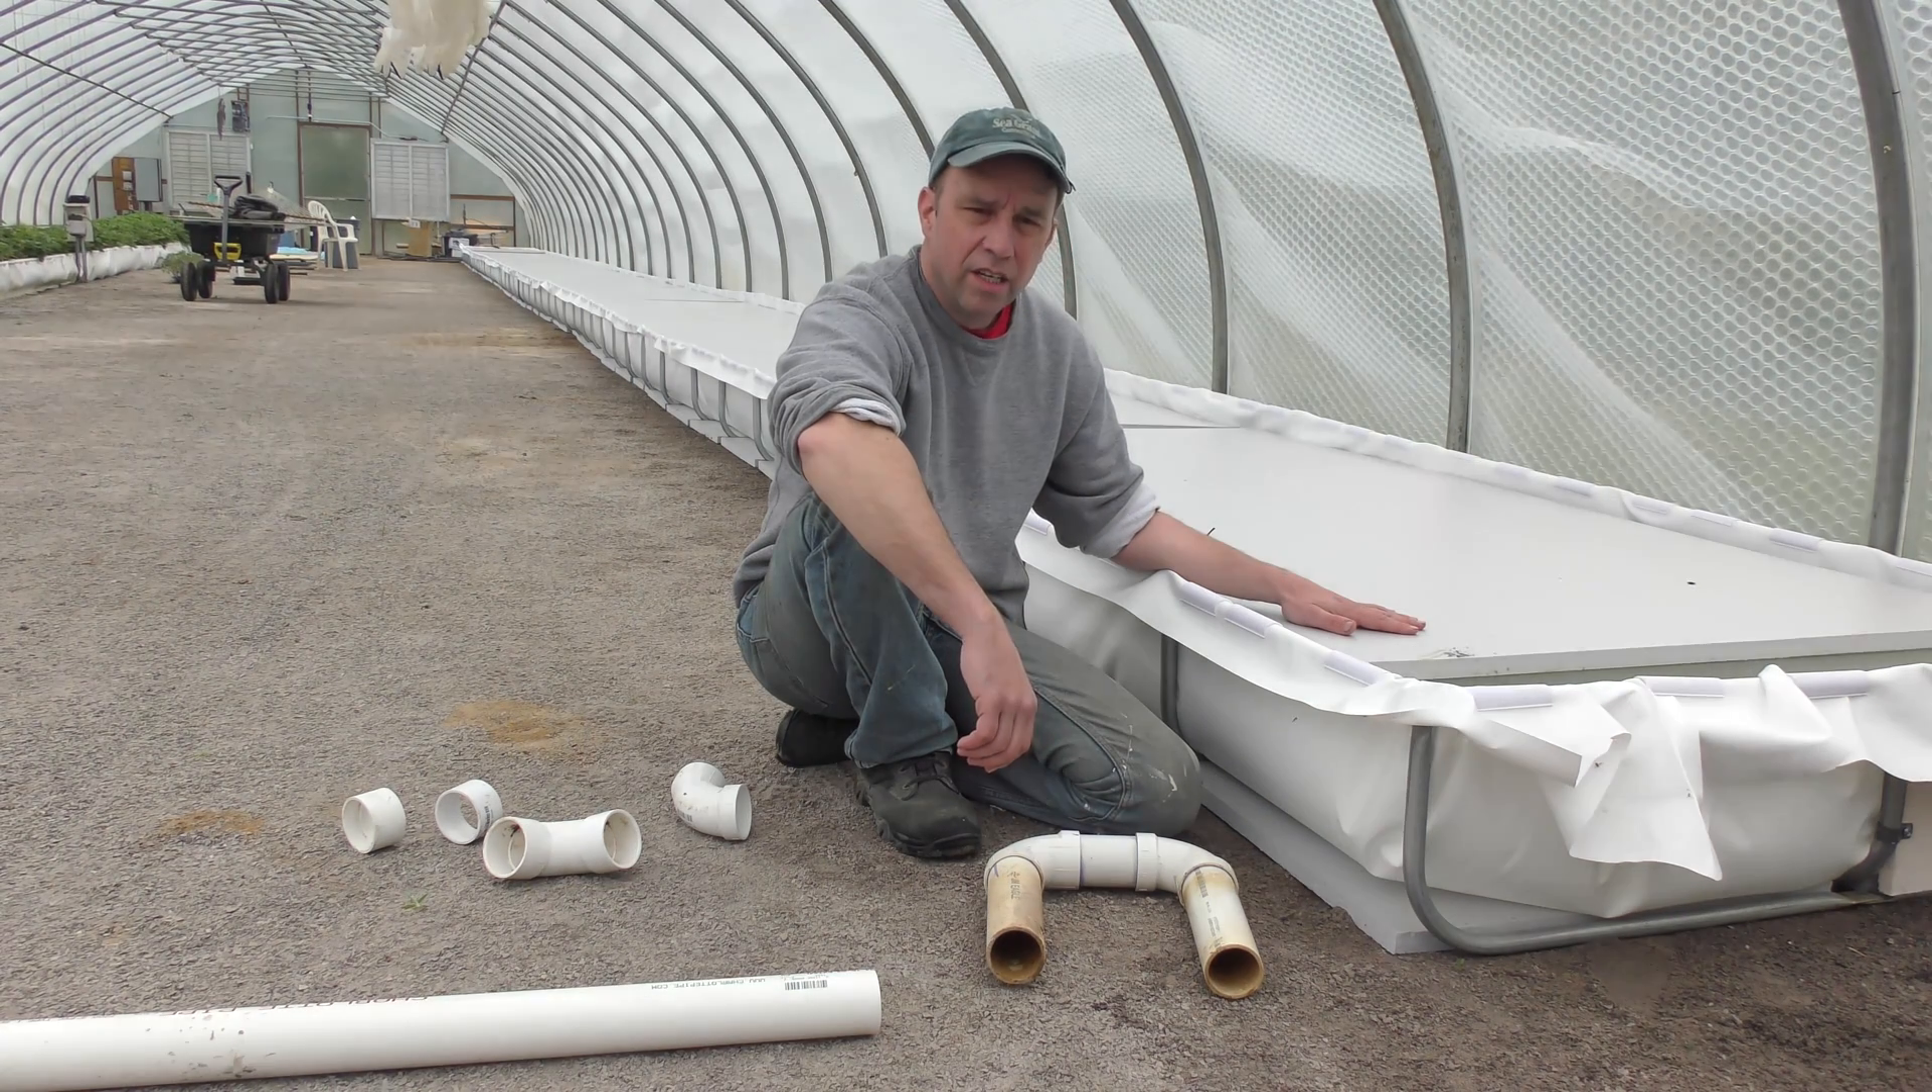Now that the bed is in I have it covered with some foam just to keep the water from getting all filled with algae.